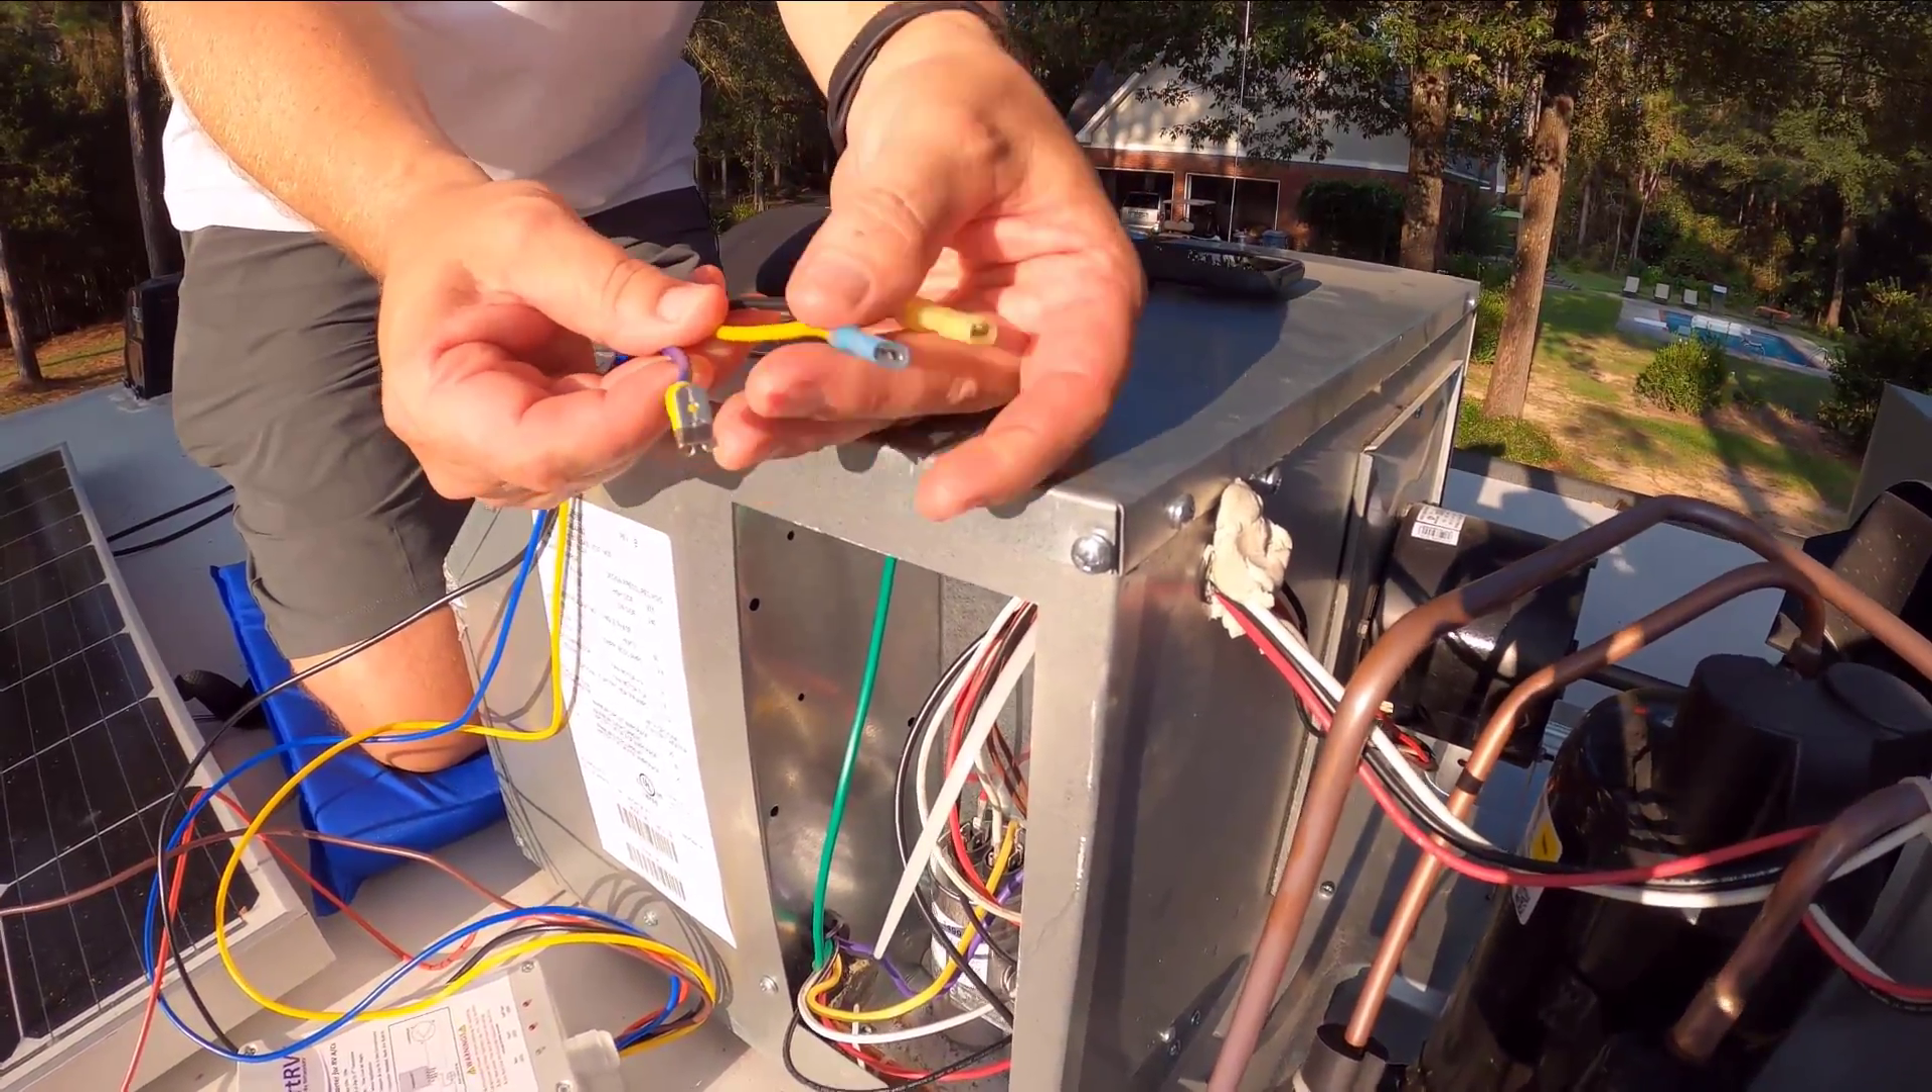Now what I did is I went ahead before I started the project and went ahead and put on the end terminals here.